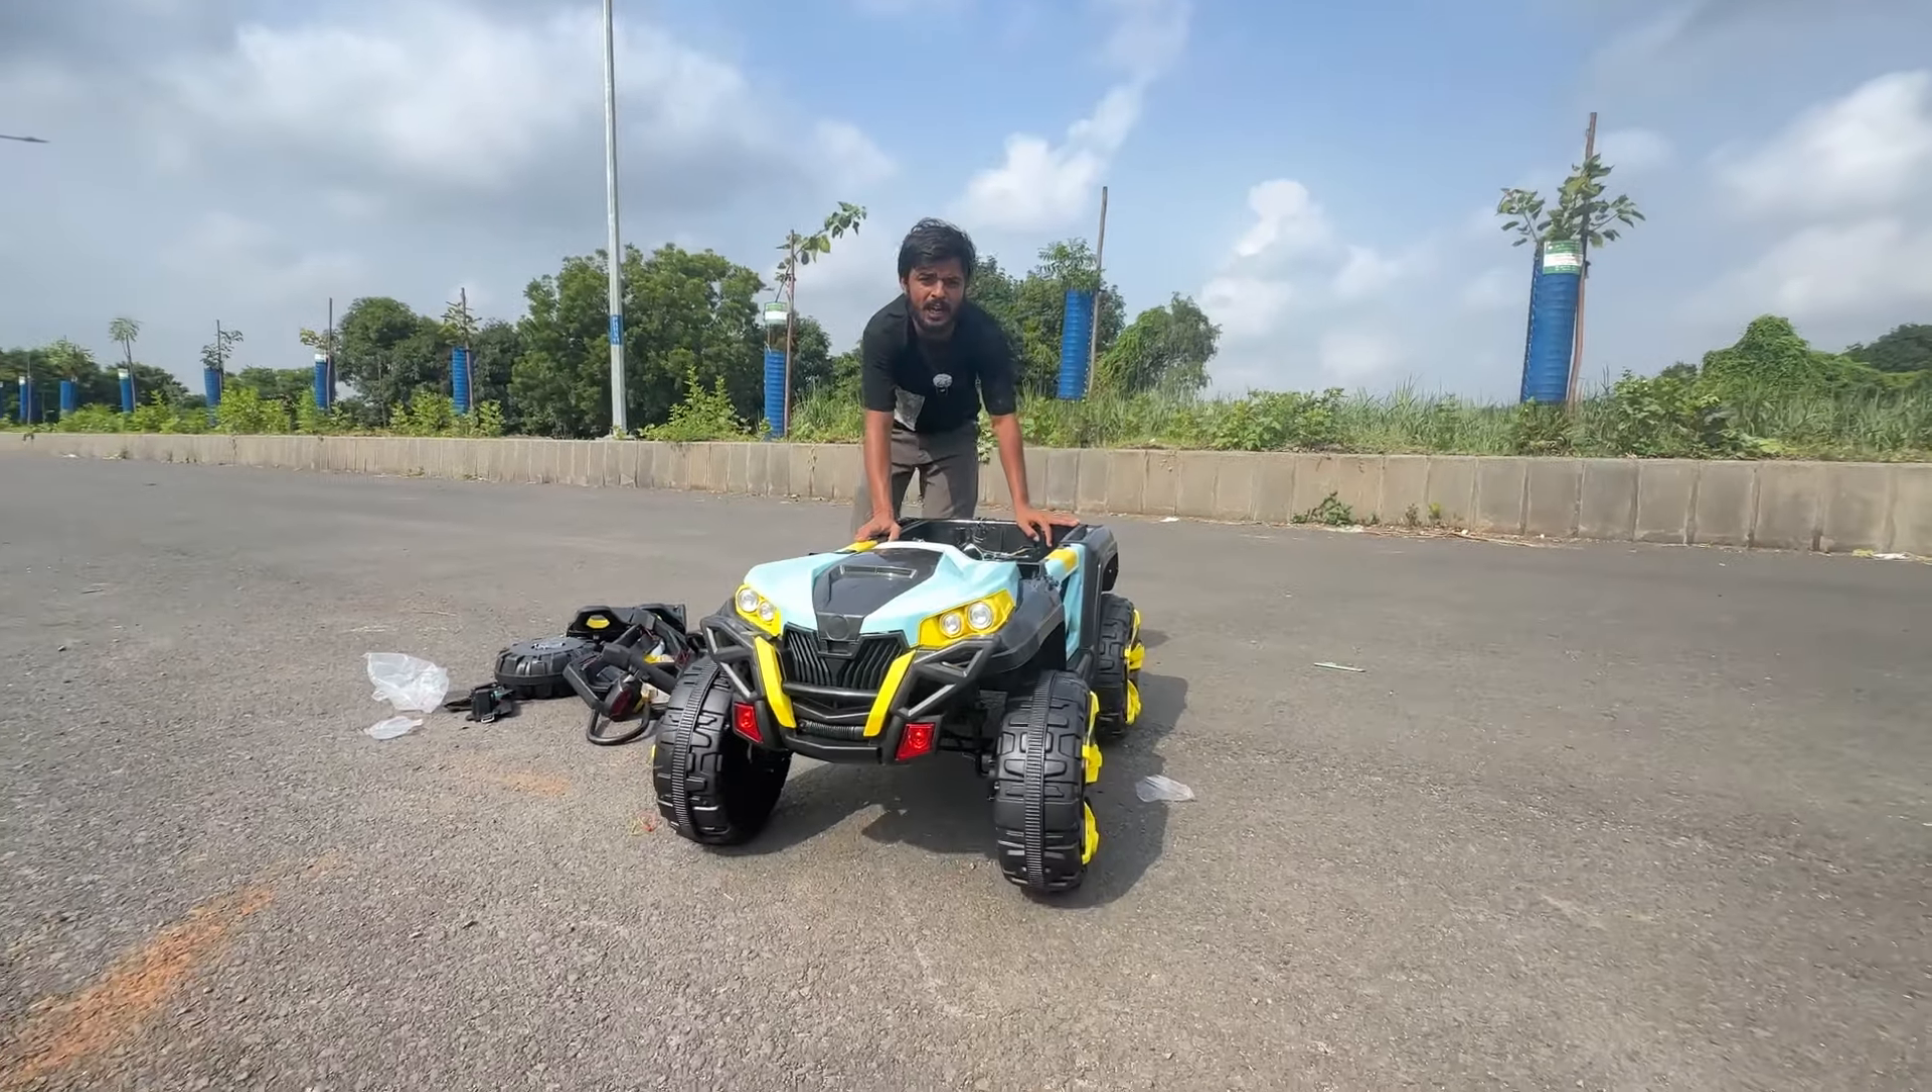जैसे कि आप देख रहे हो हमने टायर लगा दिया है।